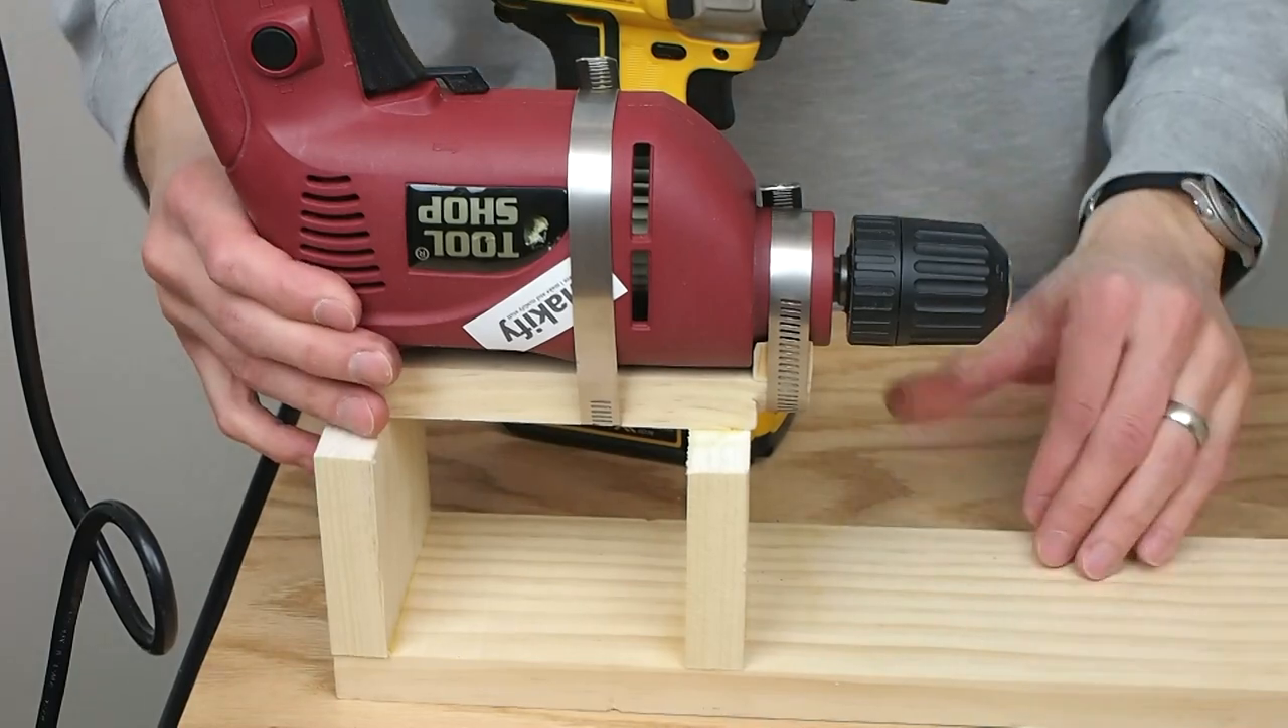The drill gets mounted upside down and it's held in position with two pipe band clamps and they do a really nice job of holding the drill firmly in place.